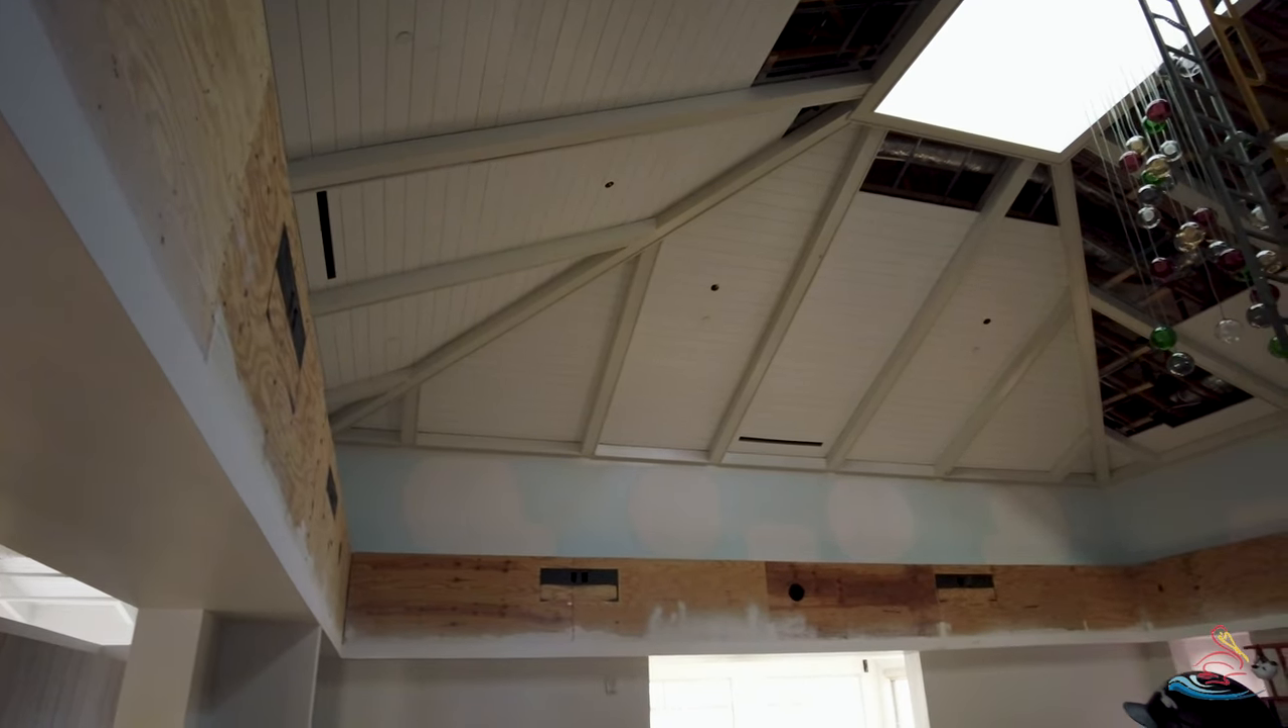And you can see, at least as far as the sound abatement, we are getting the slat wall going in right now in the ceiling.